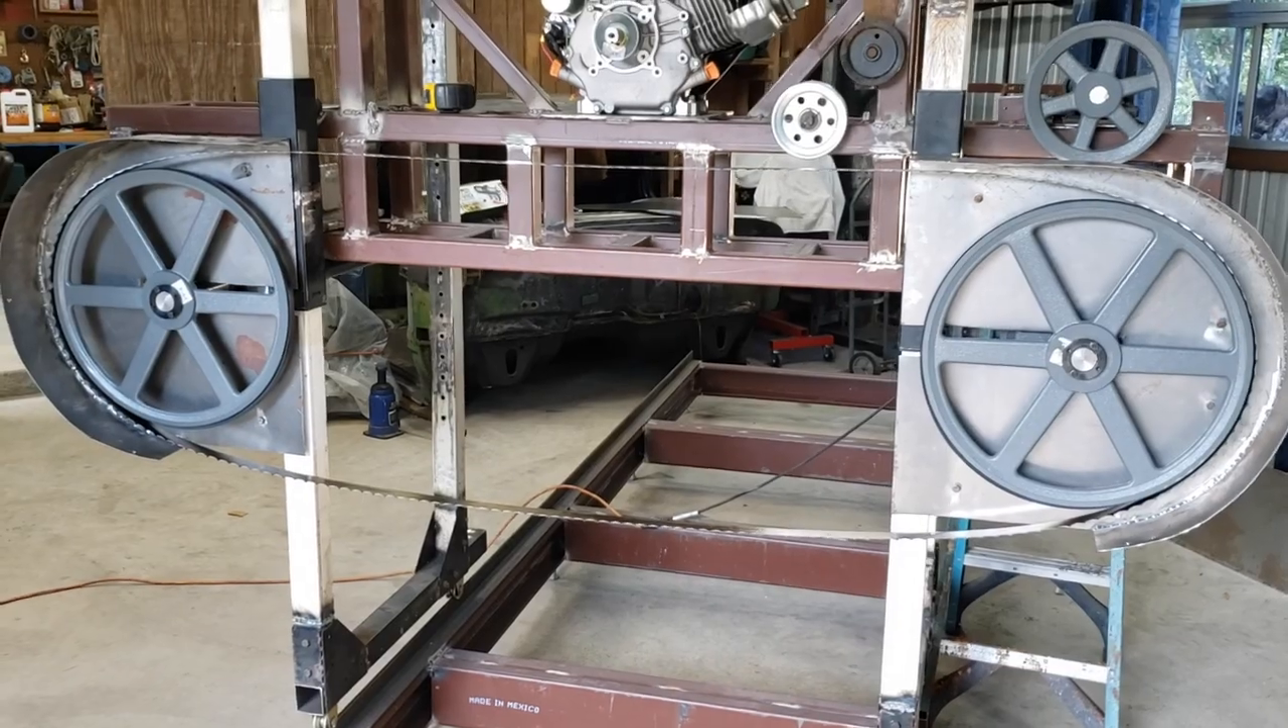You can see we got our saw blades on for our first test fit I also have the guards mounted on the back and then I've got the faces done already so all those are ready to screw back on.